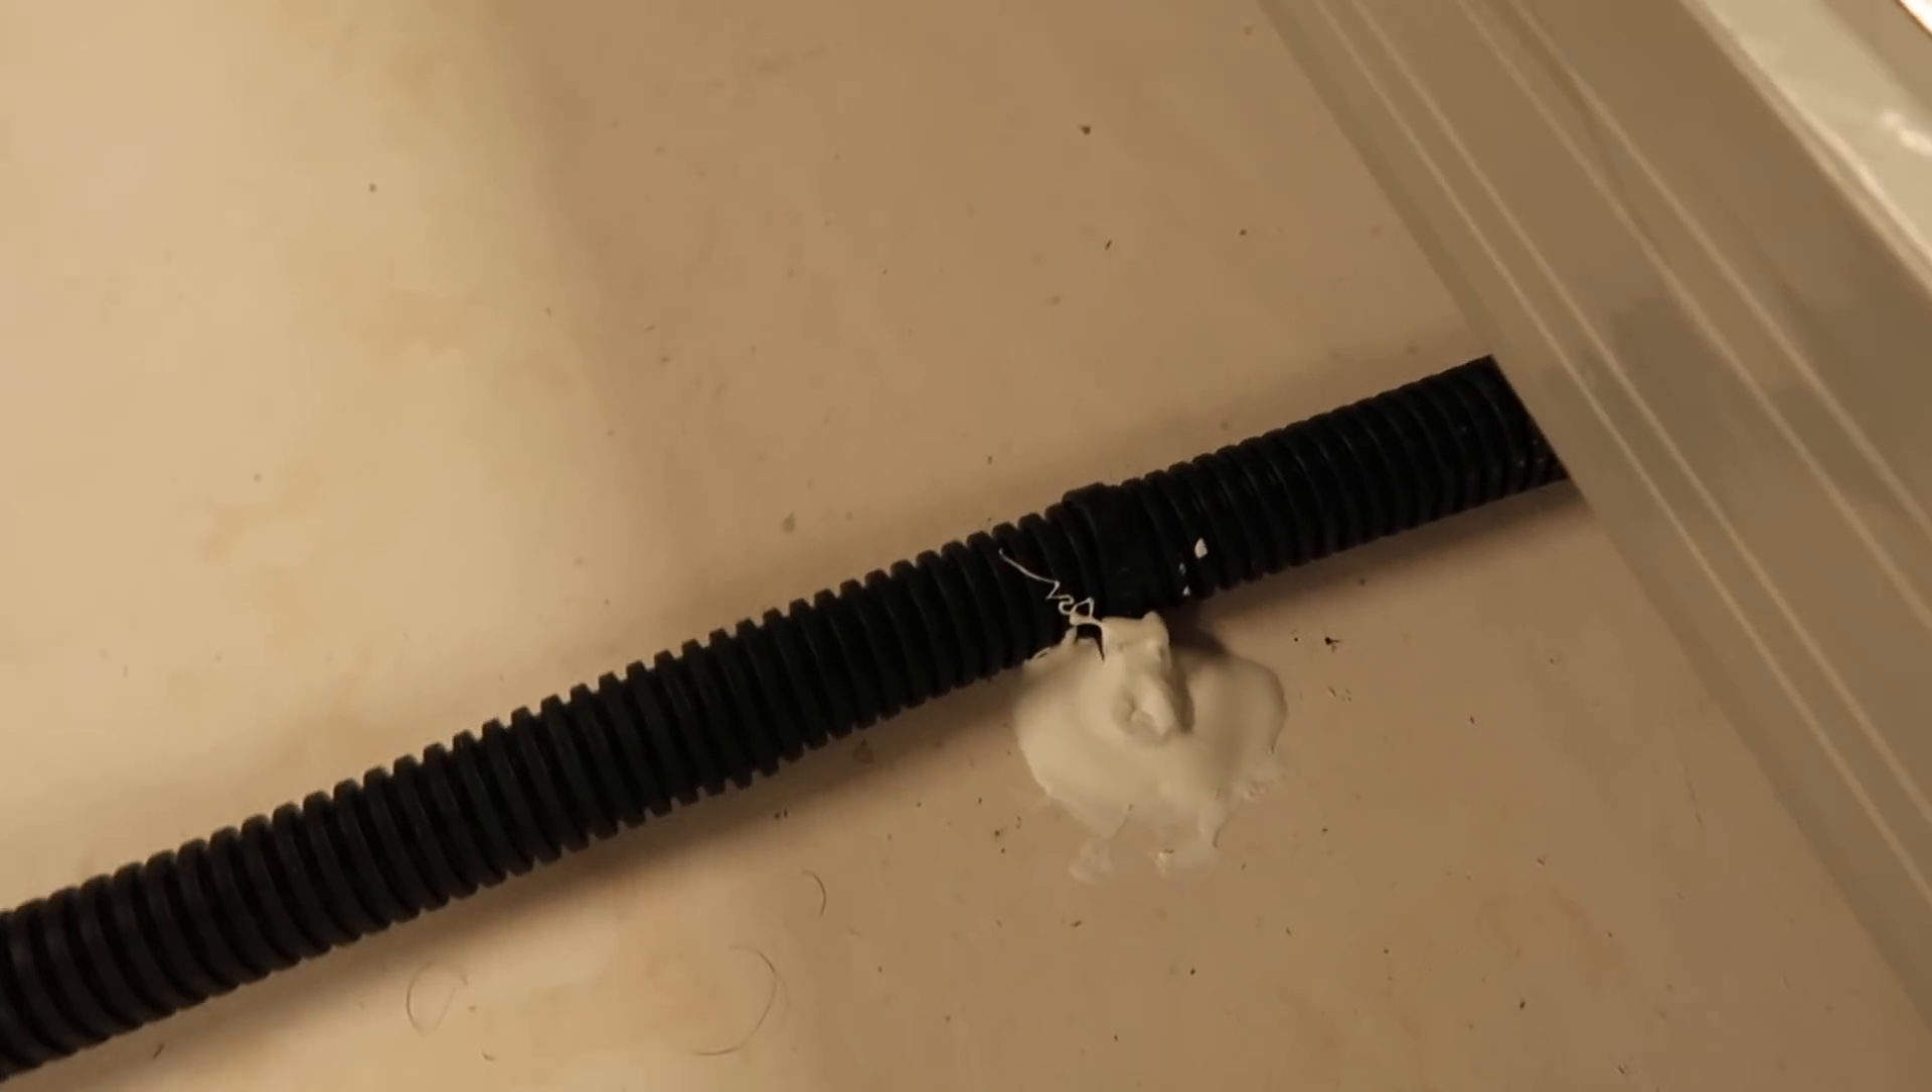Anywhere the wires are exposed to the elements we covered in wire loom.